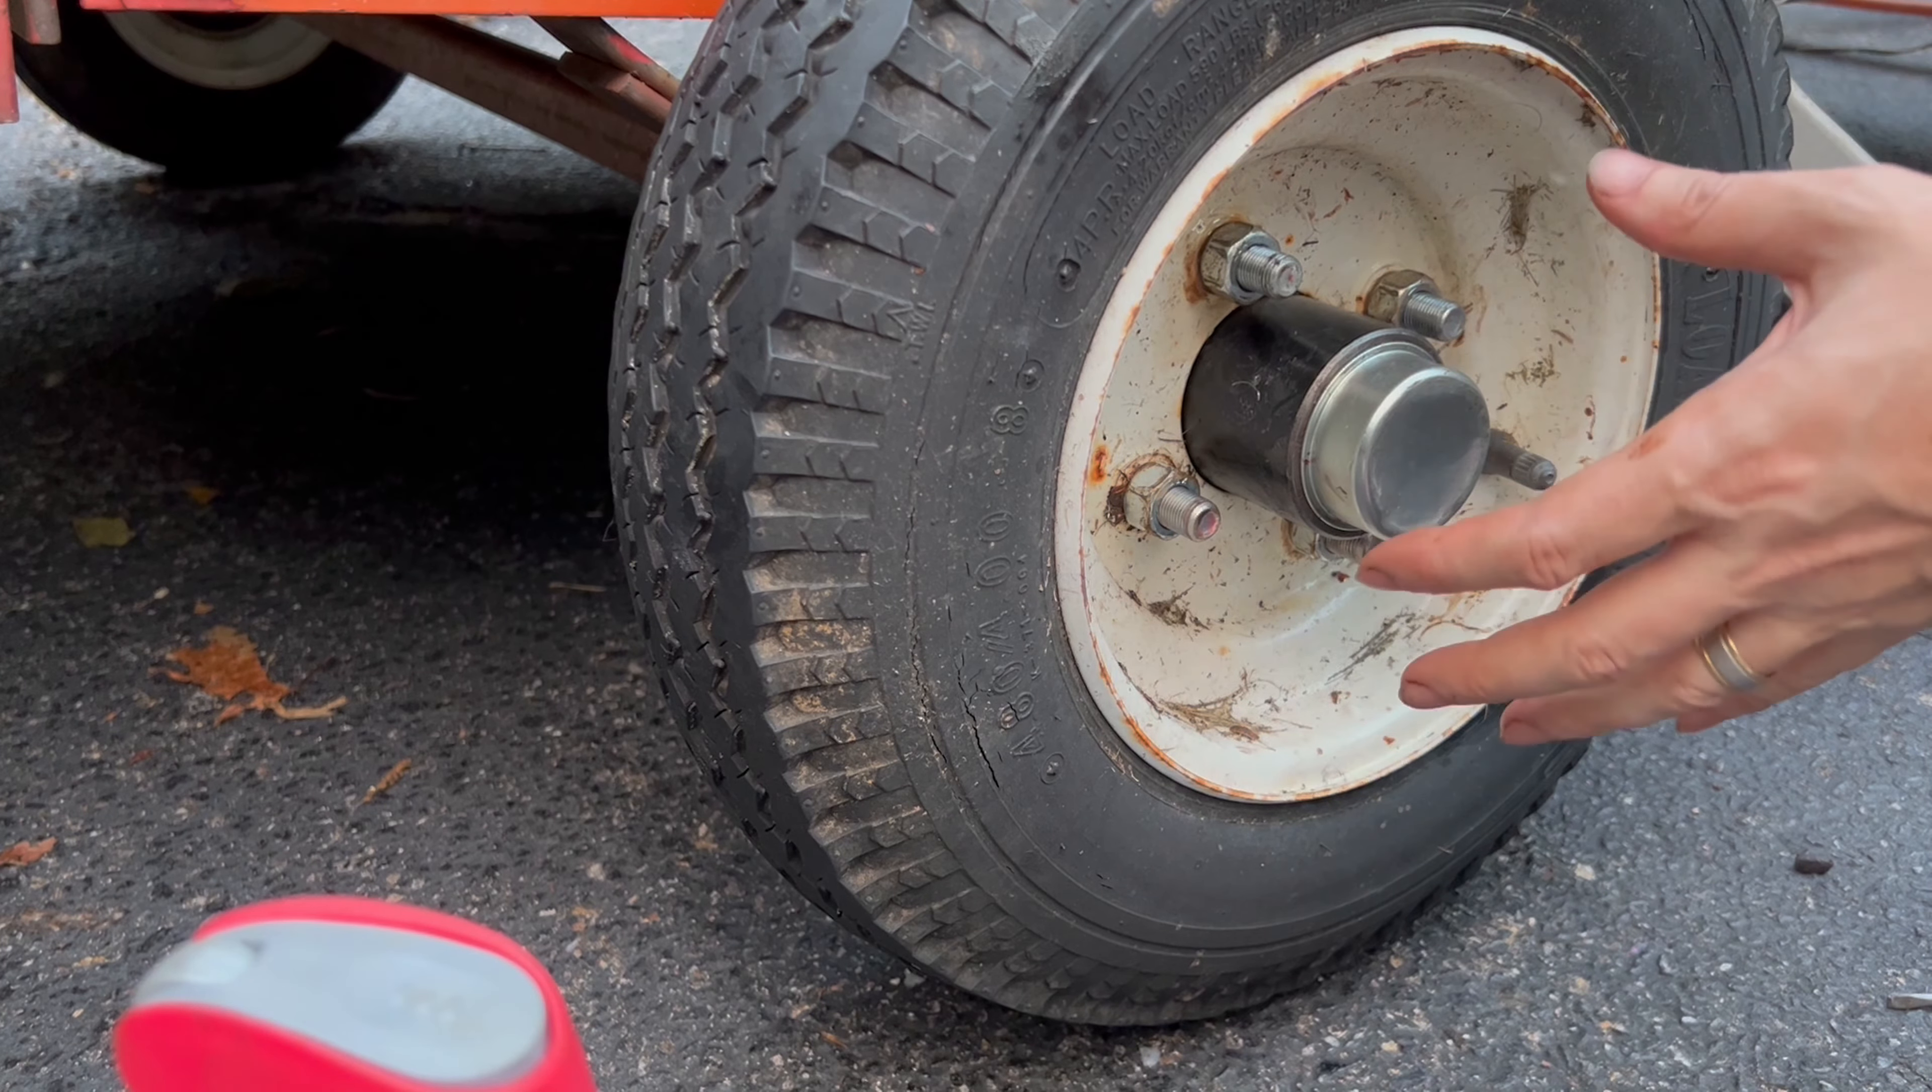Okay the wheel hub is on.